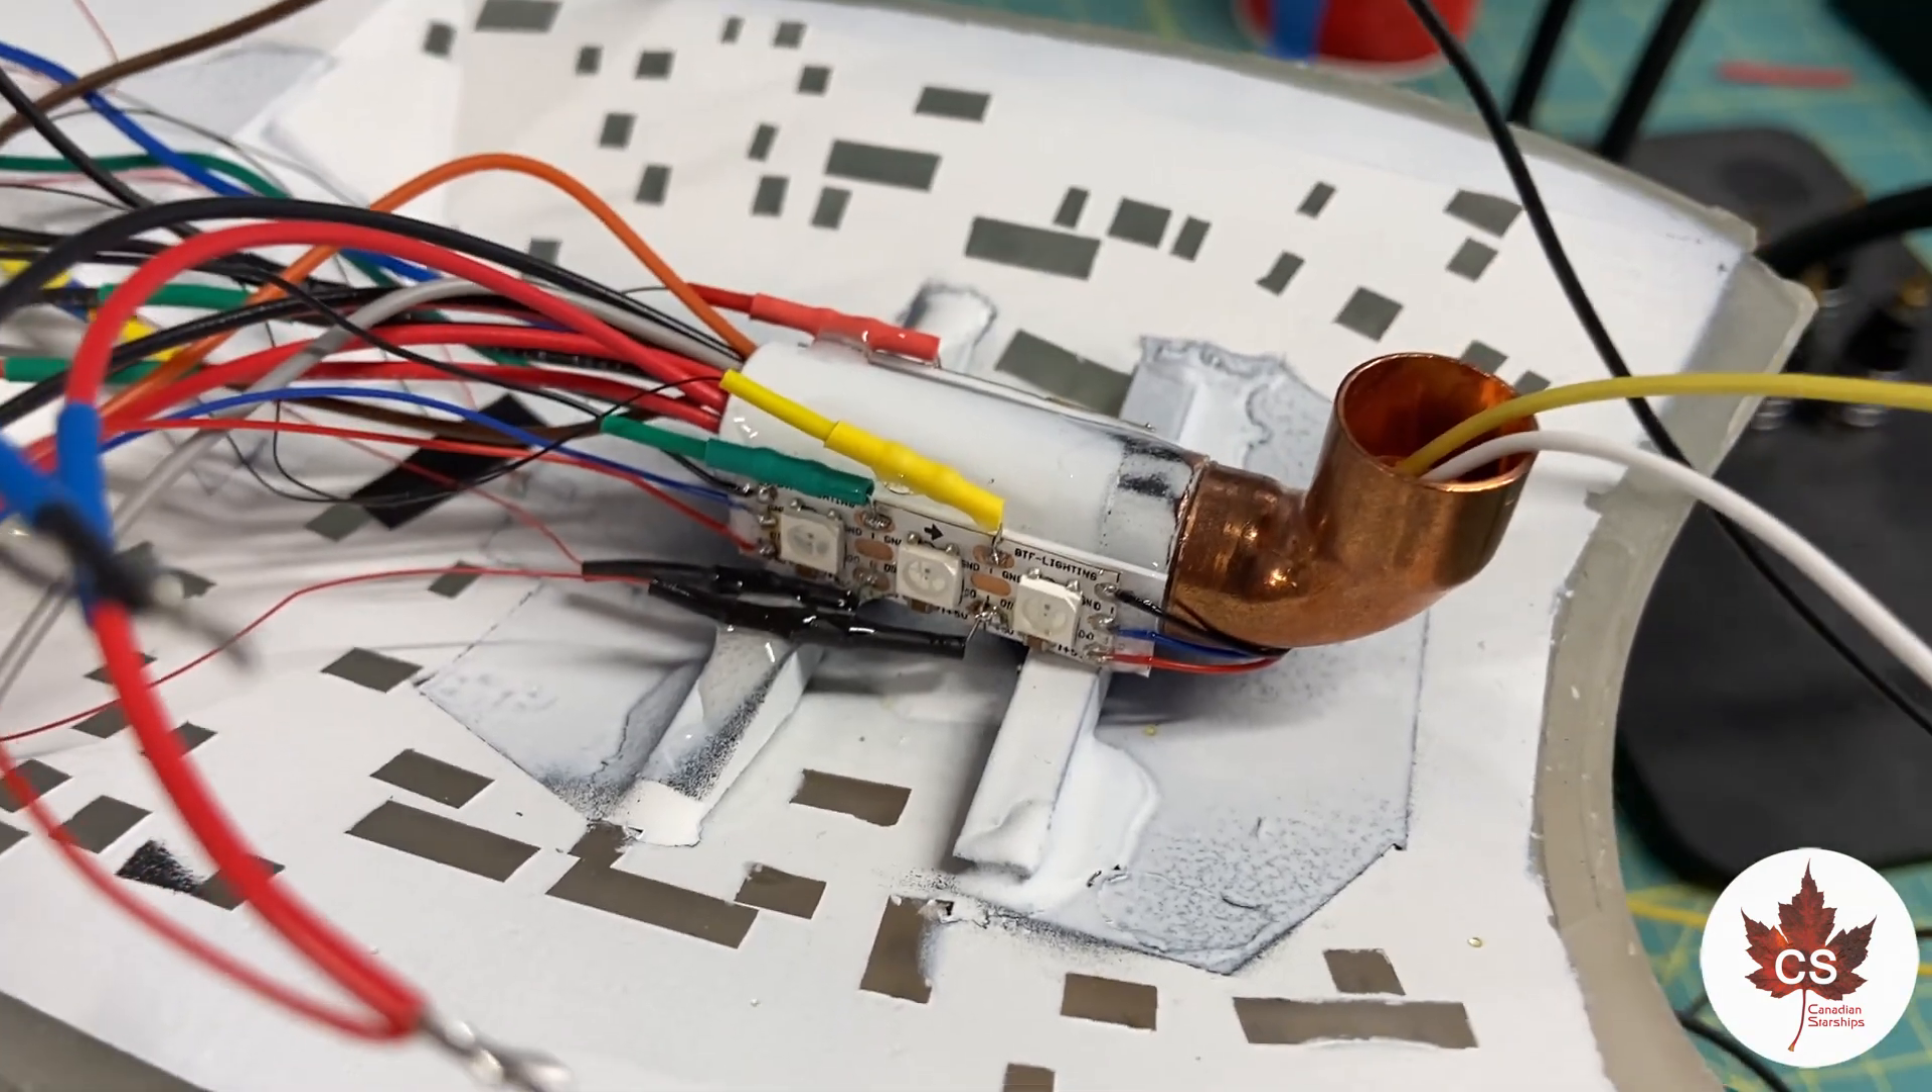I've added LED lights onto the side of the post mount just to give a little bit of extra light in the front section of that secondary hall.